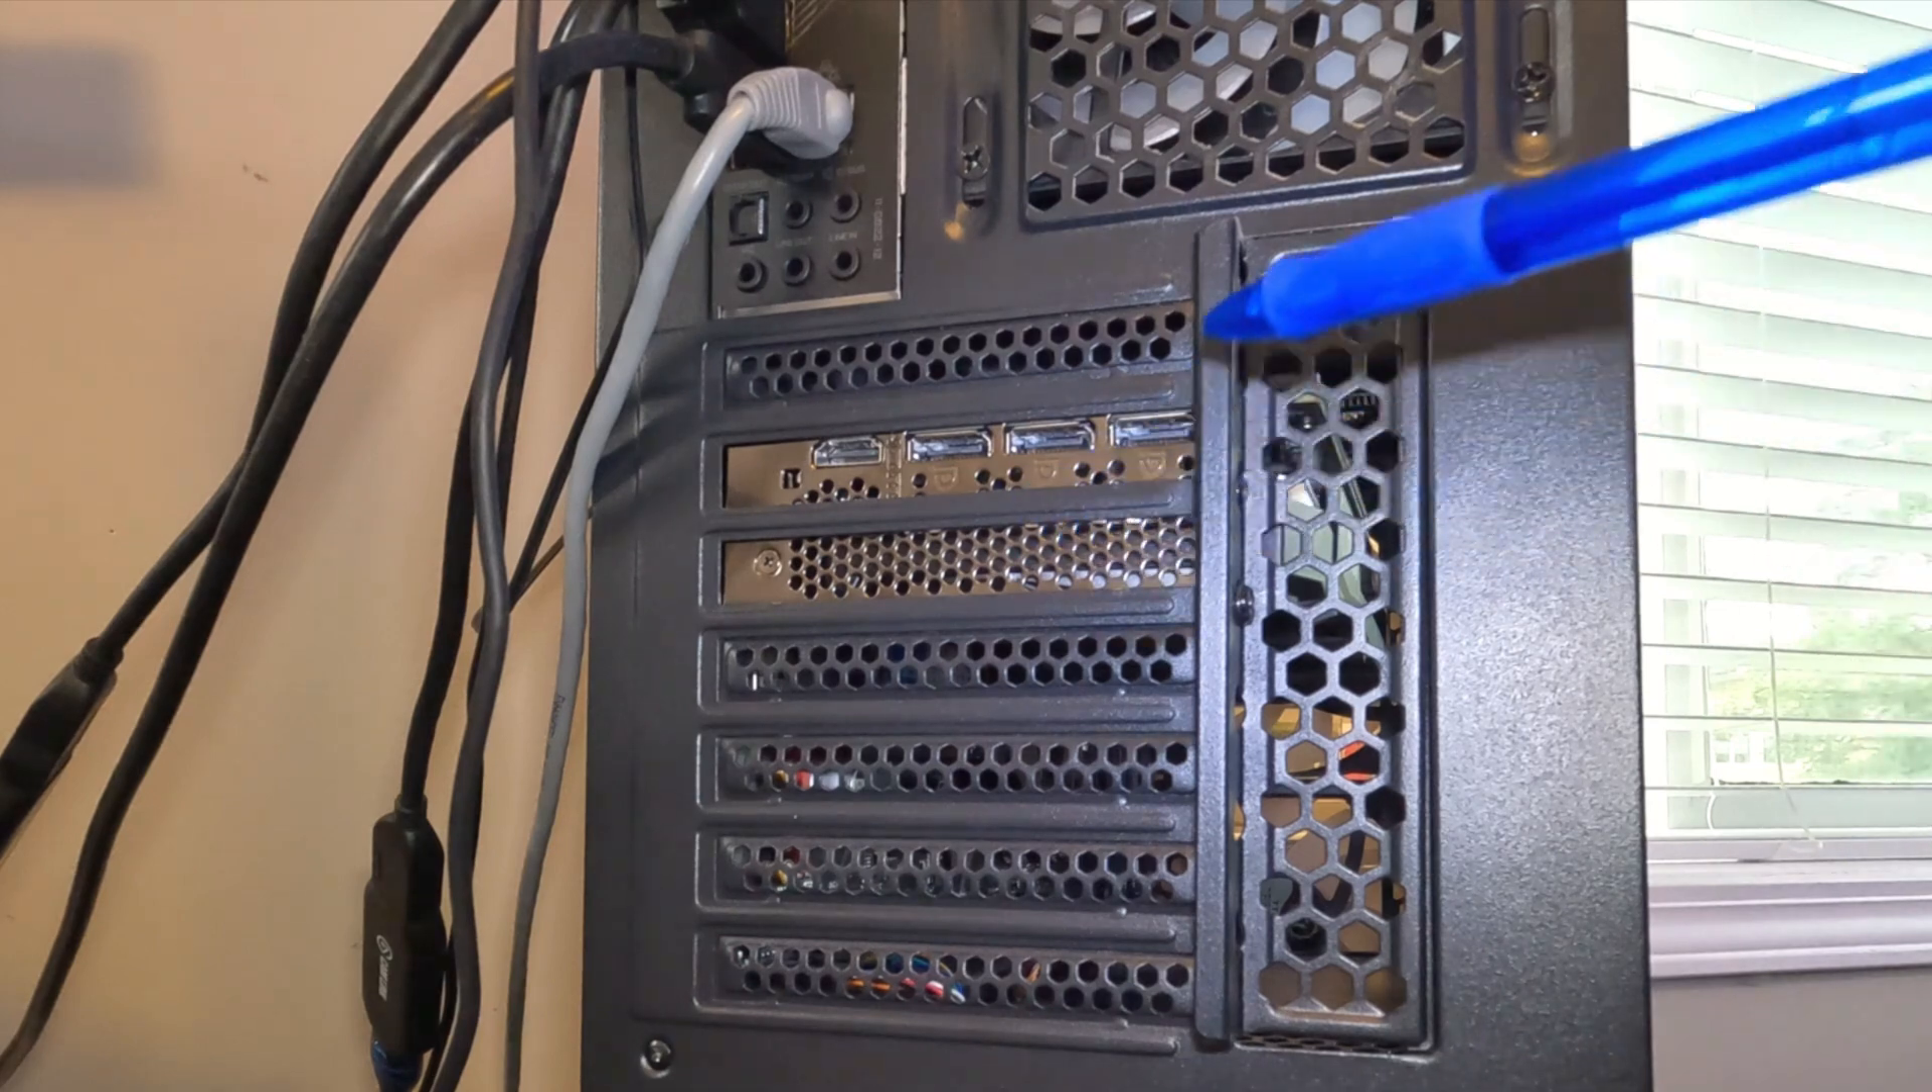You can see that the back of the GPU here lines up perfectly with those two cutouts on the back of my PC case.